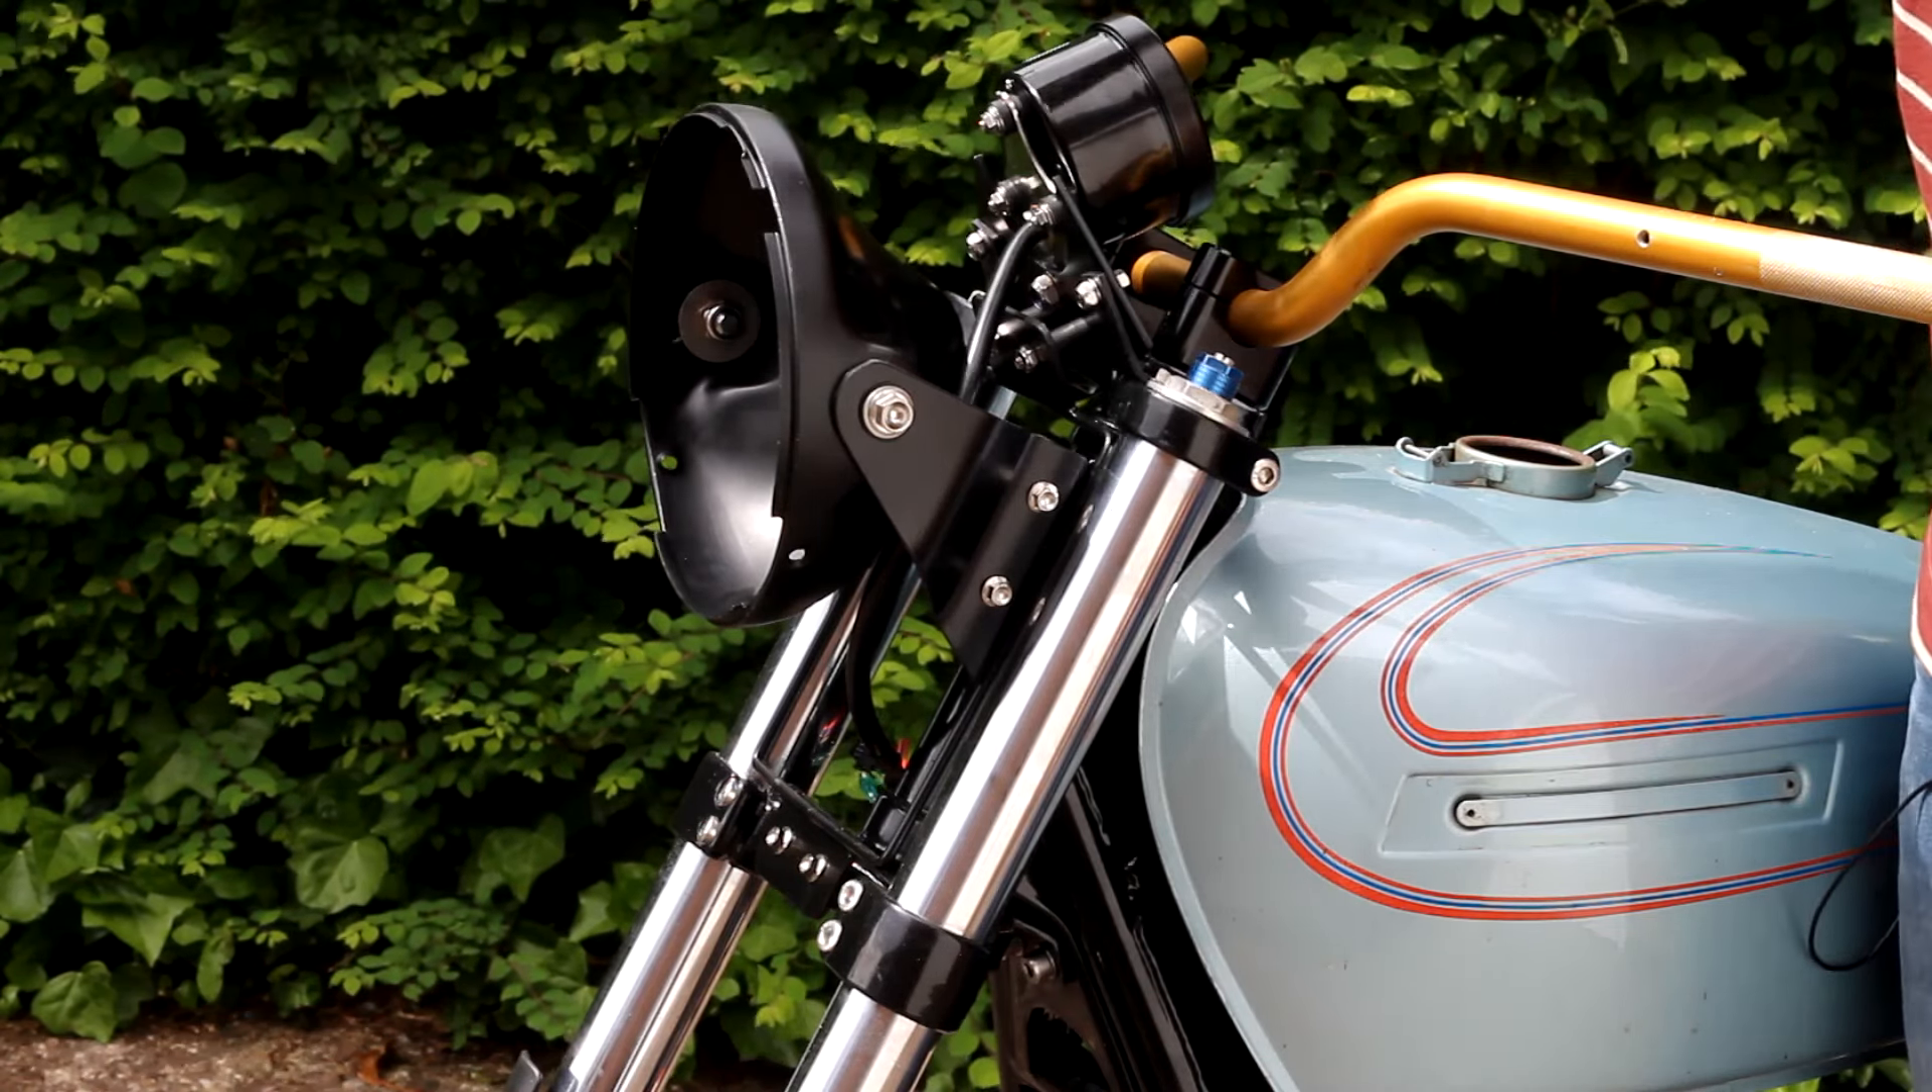I fitted the headlamp shell which I've resprayed satin black. I won't fit the lens yet.